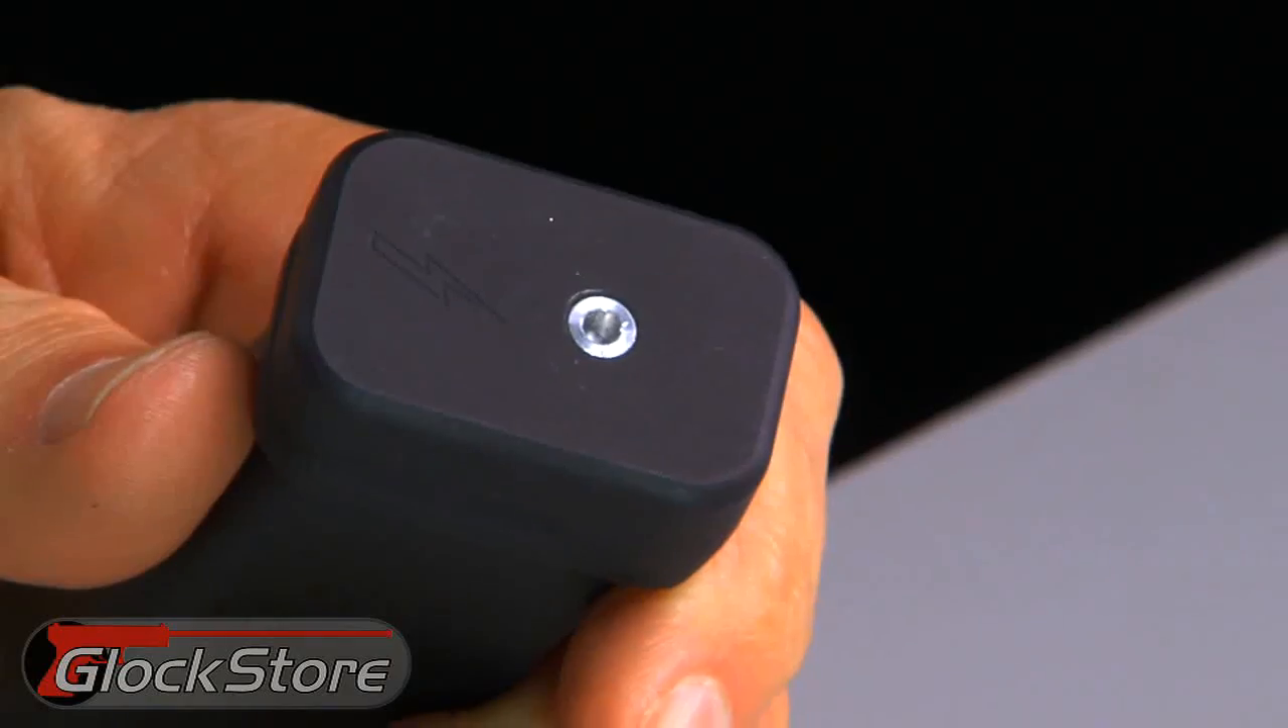Now so you'll notice that my silver button popped through the hole which is very important.